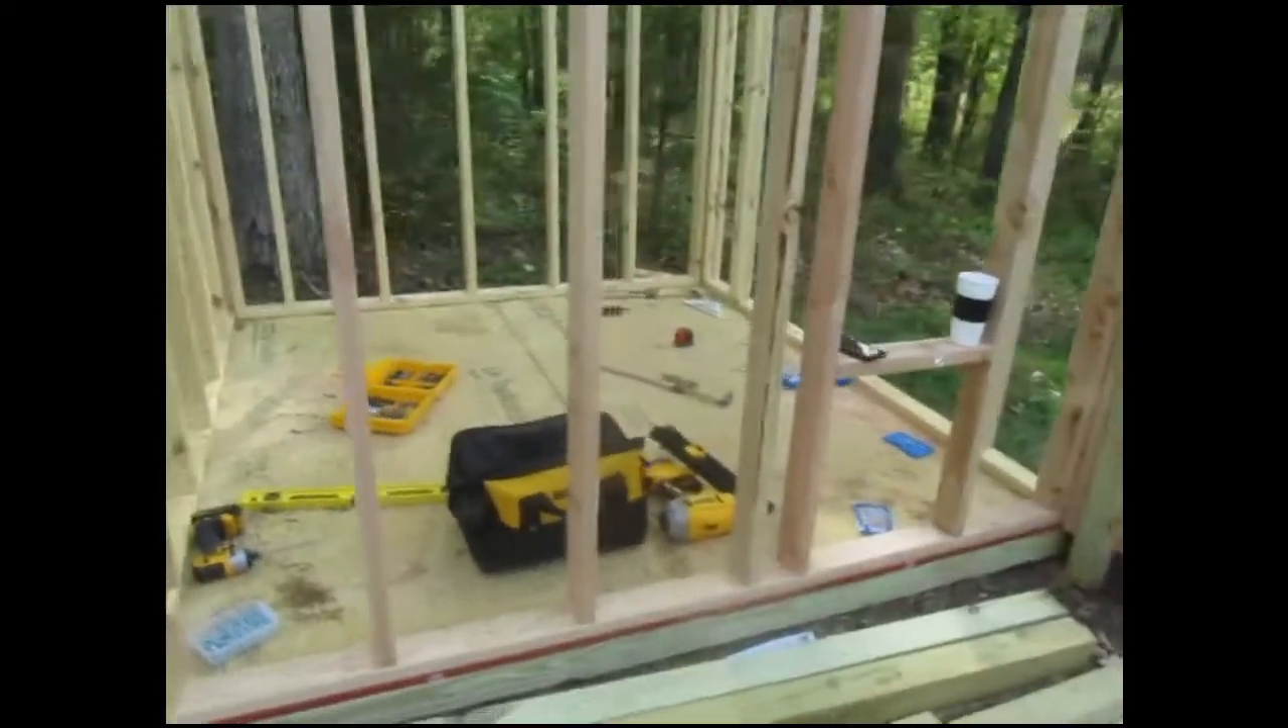I've gone ahead and framed up this final fourth wall.